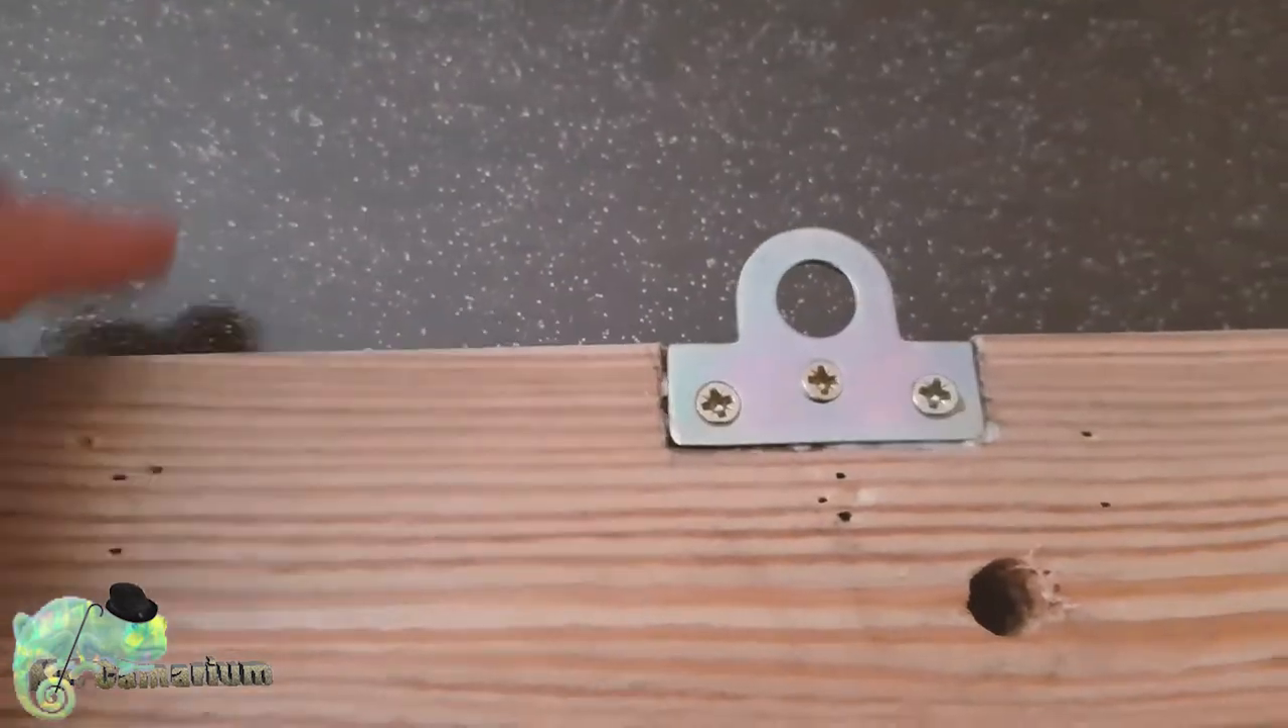Adesso ha fissato anche gli anelli con le viti.